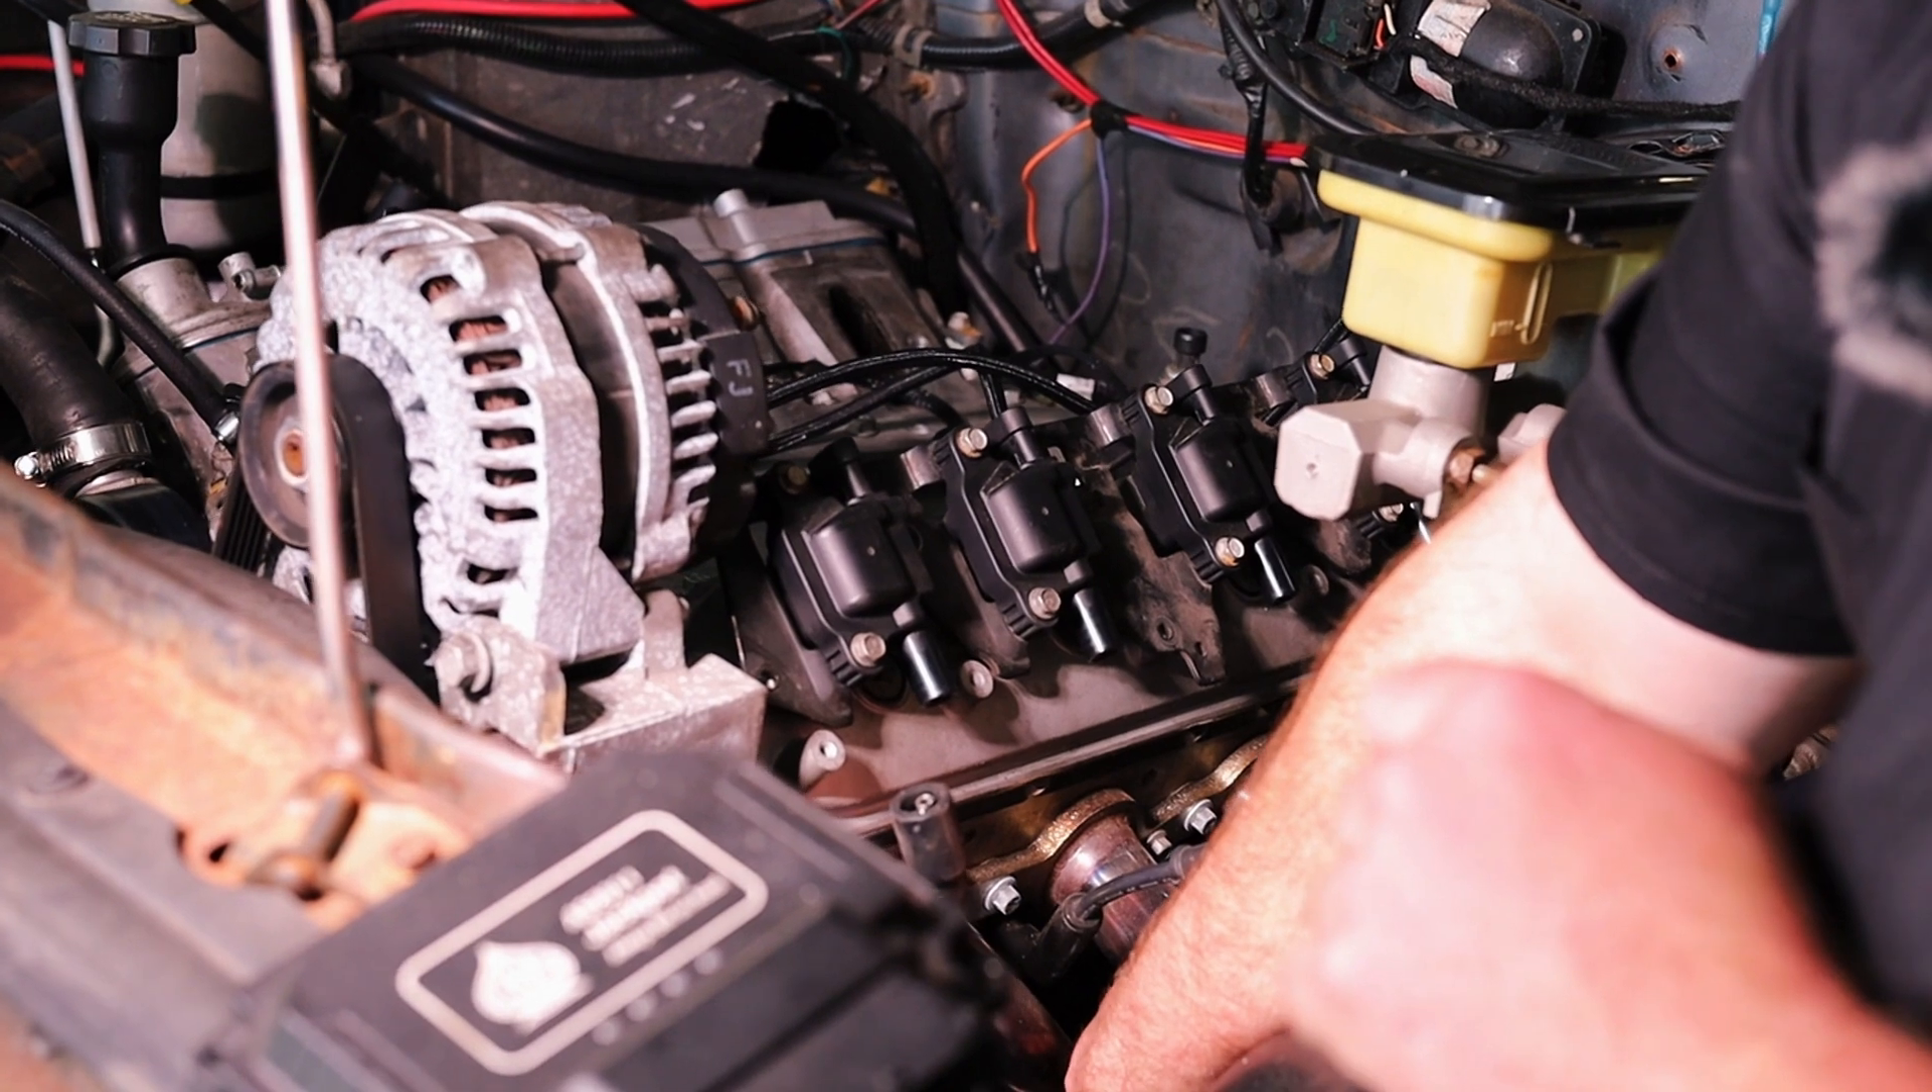Coils are on the brackets, setting on the valve covers, ready for bolts.